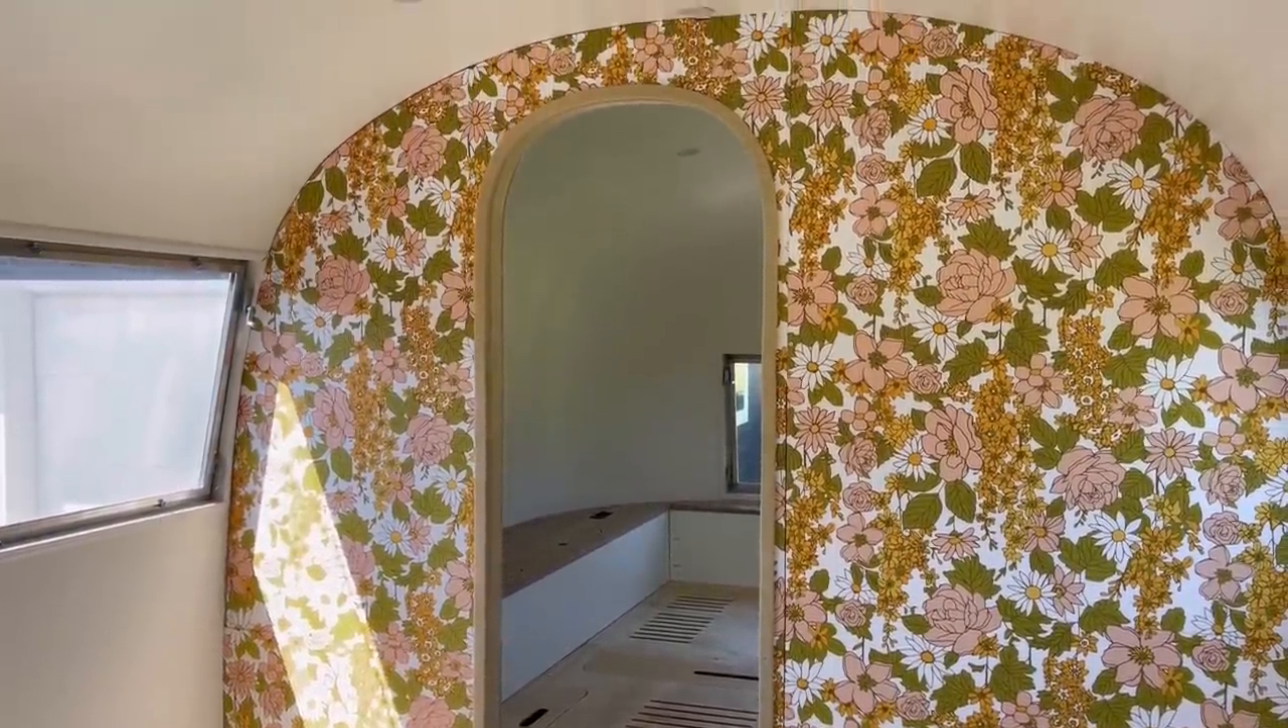In no time i had the entire door trimmed out and i gotta tell you that was way quicker than me doing some crazy glue lamination to get that arch shape.